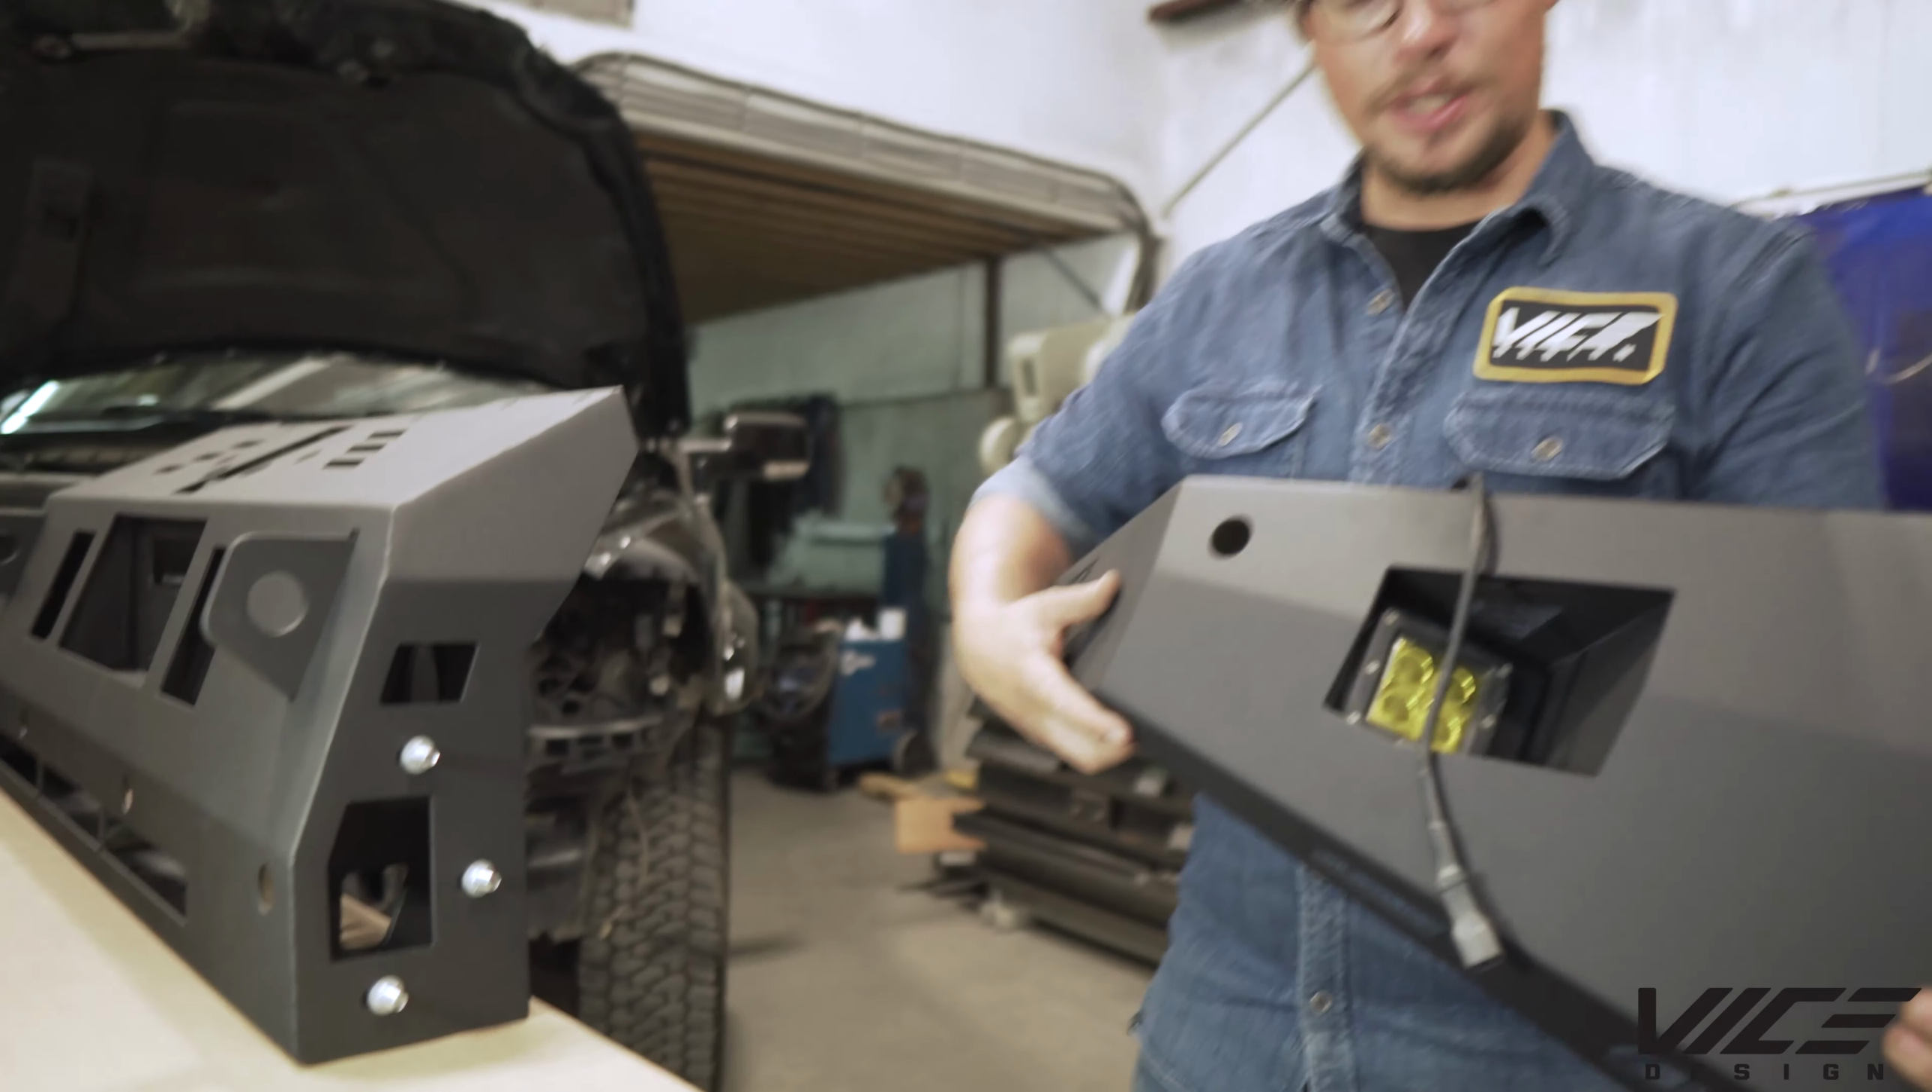Okay so we went ahead and pre-installed the lights and now we're going to pre-install the wings.